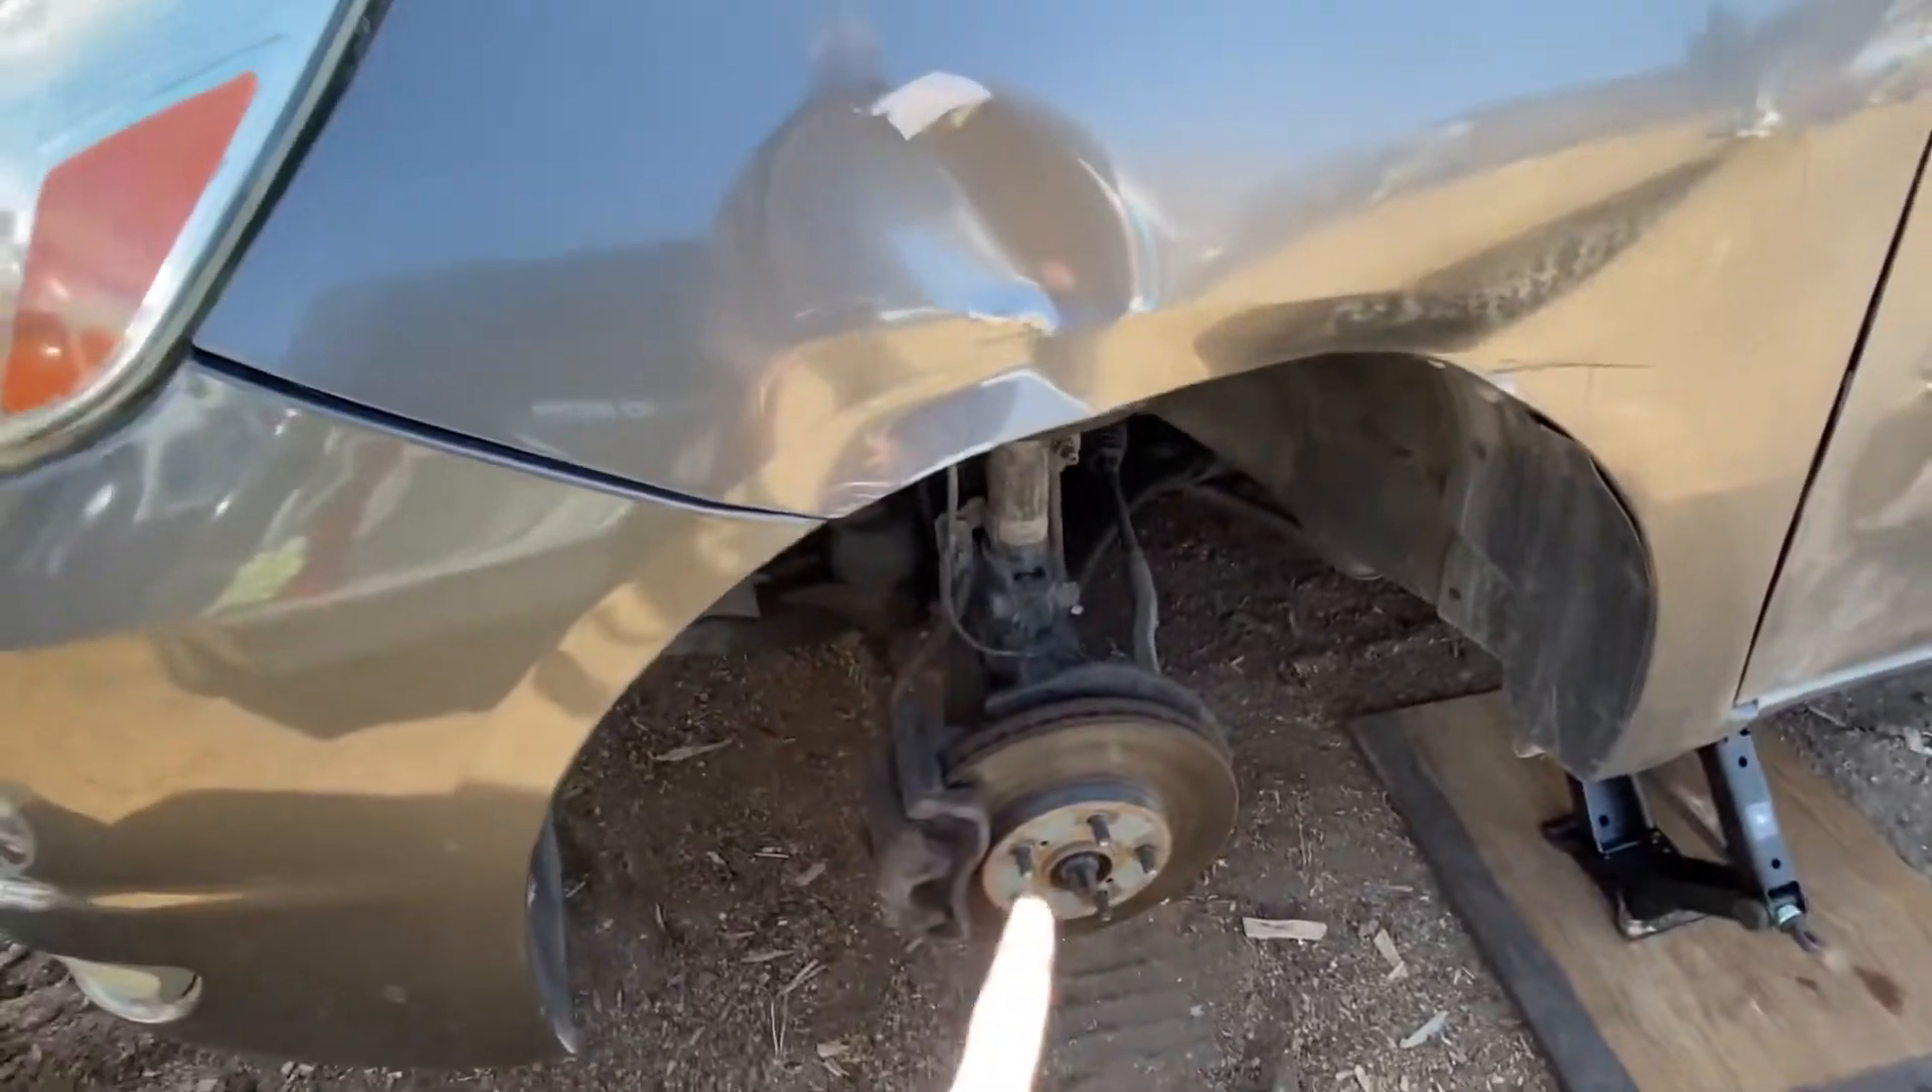As you can see, I took the wheel off for easier access for under the wheel well.